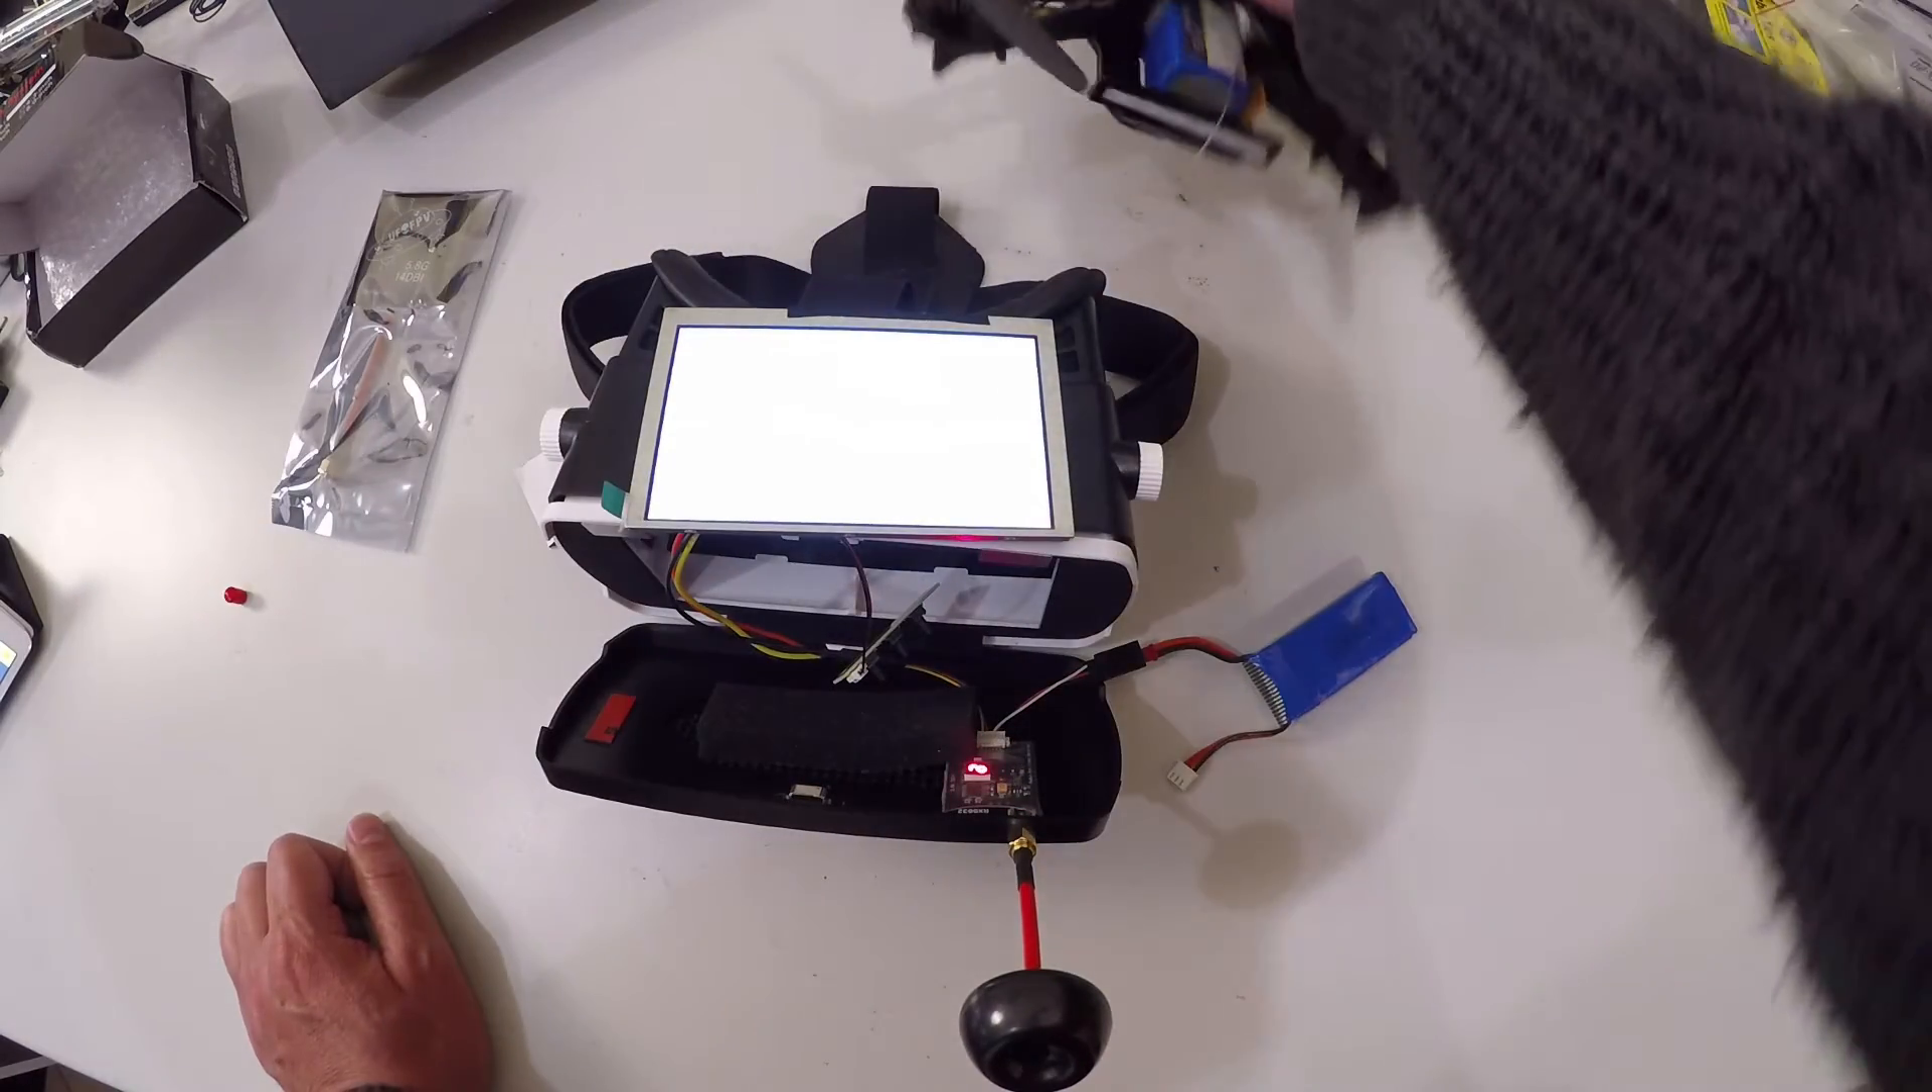So, we have our little reception antenna connected there.